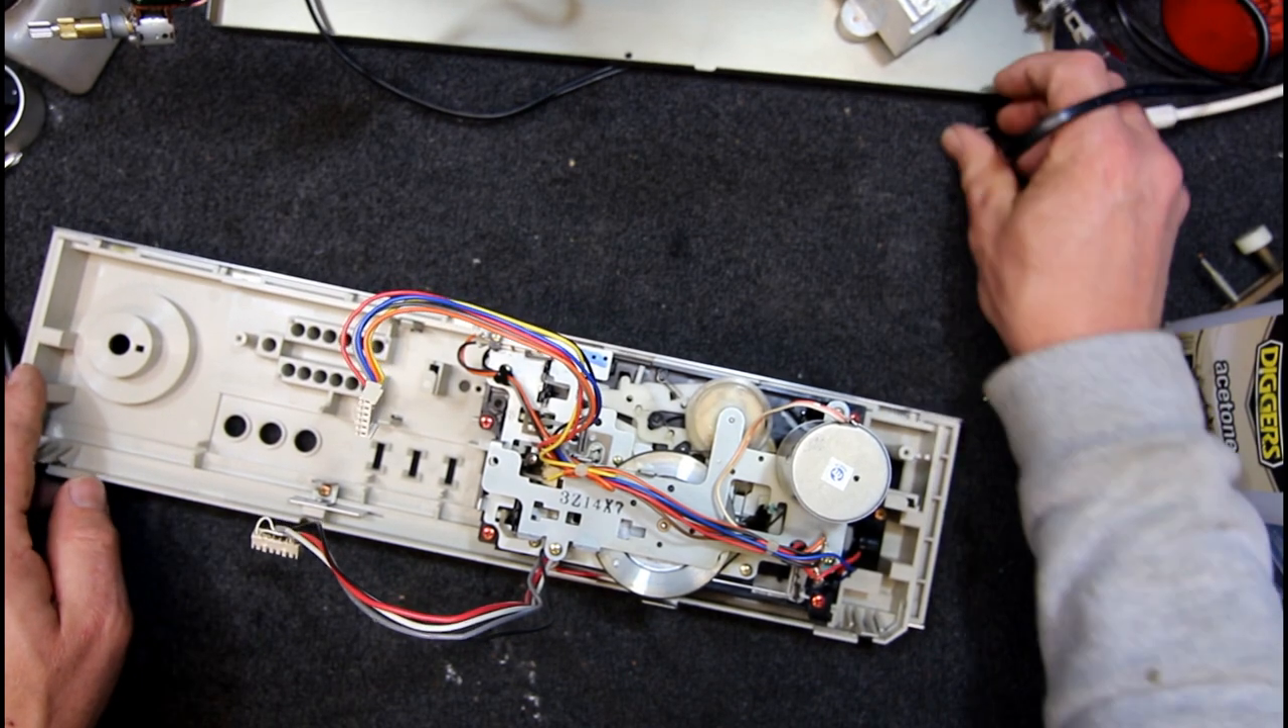Okay, so now we've got a separate front panel.